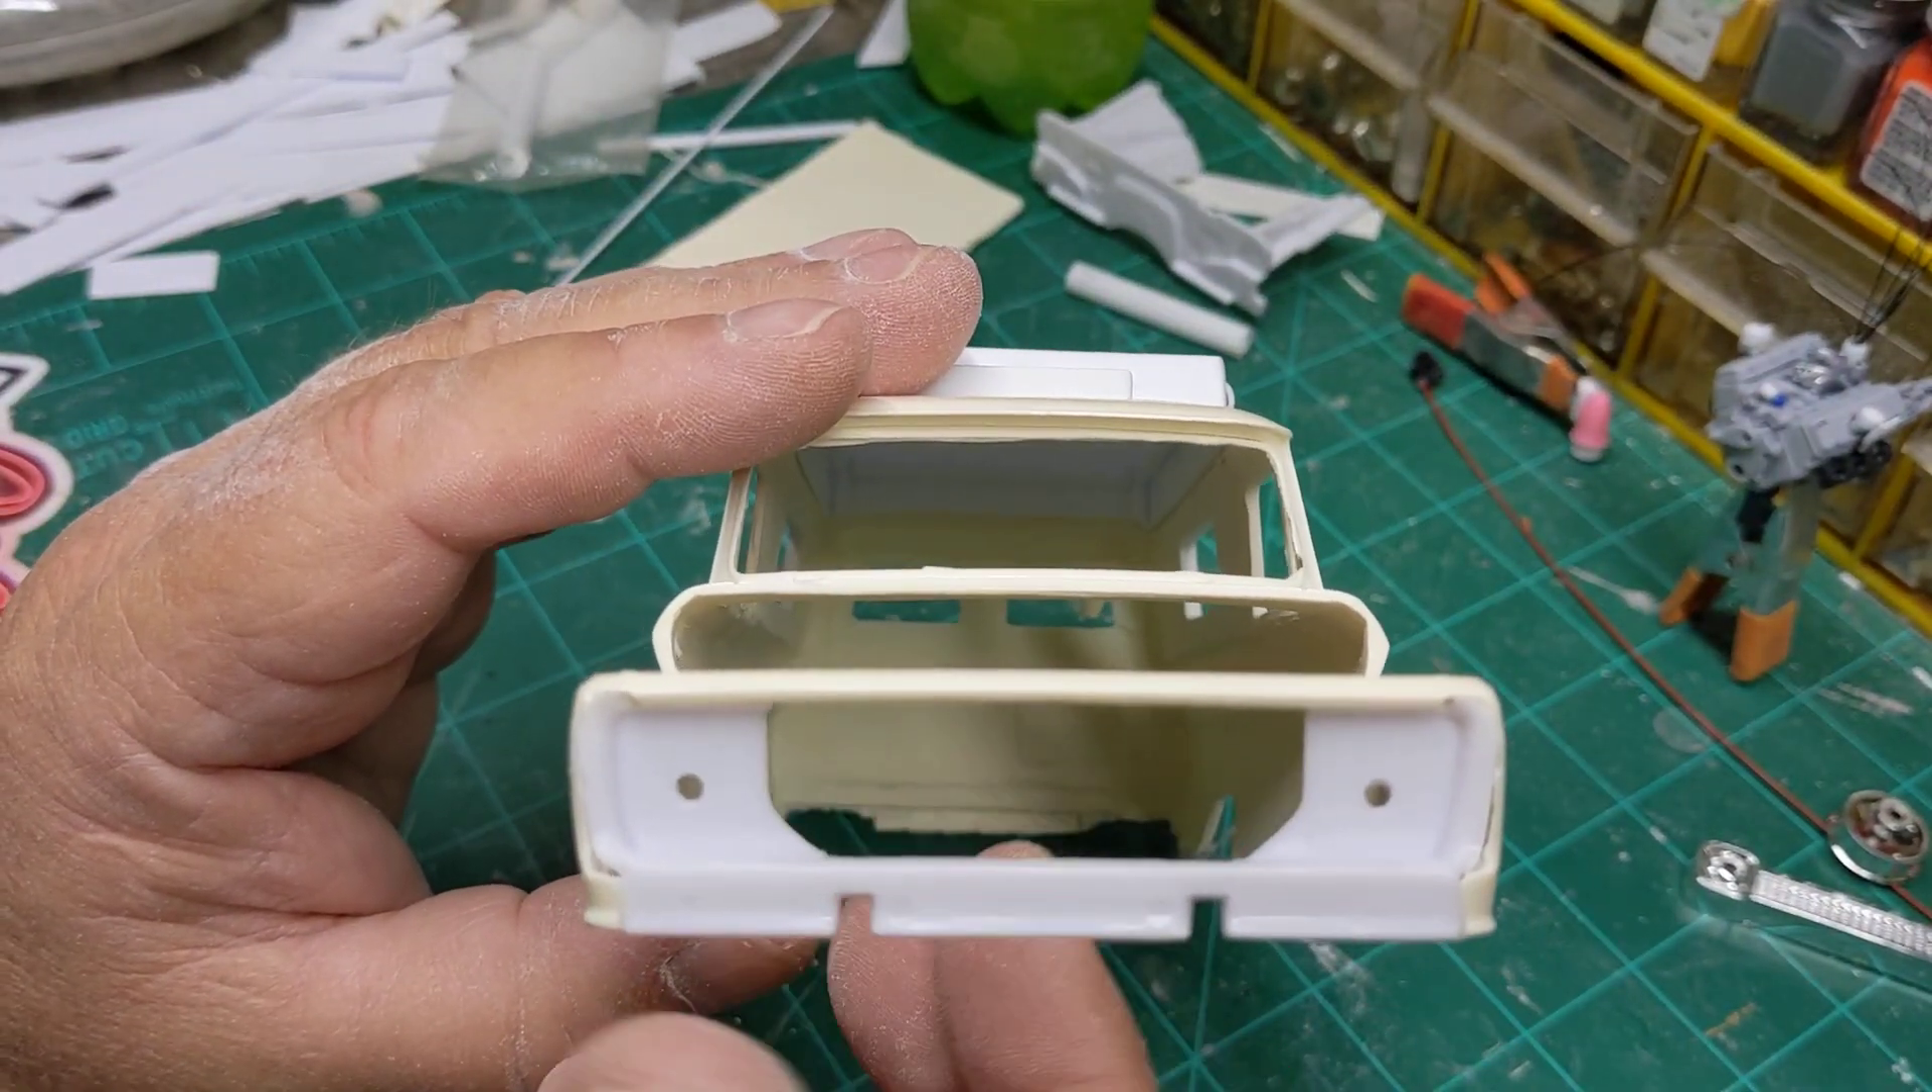I did get the front end super glued in, and we've got the firewall and things.